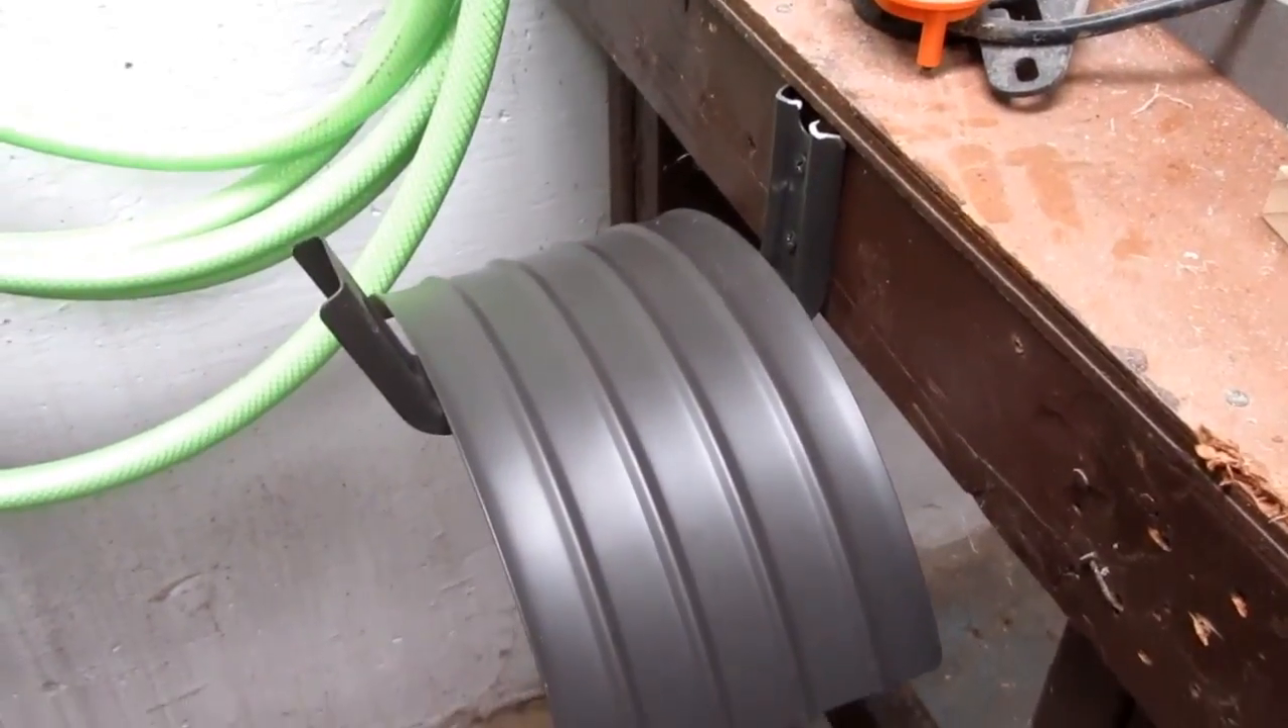And so there's the air hose holder attached to the end of the workbench and it was sloped down.